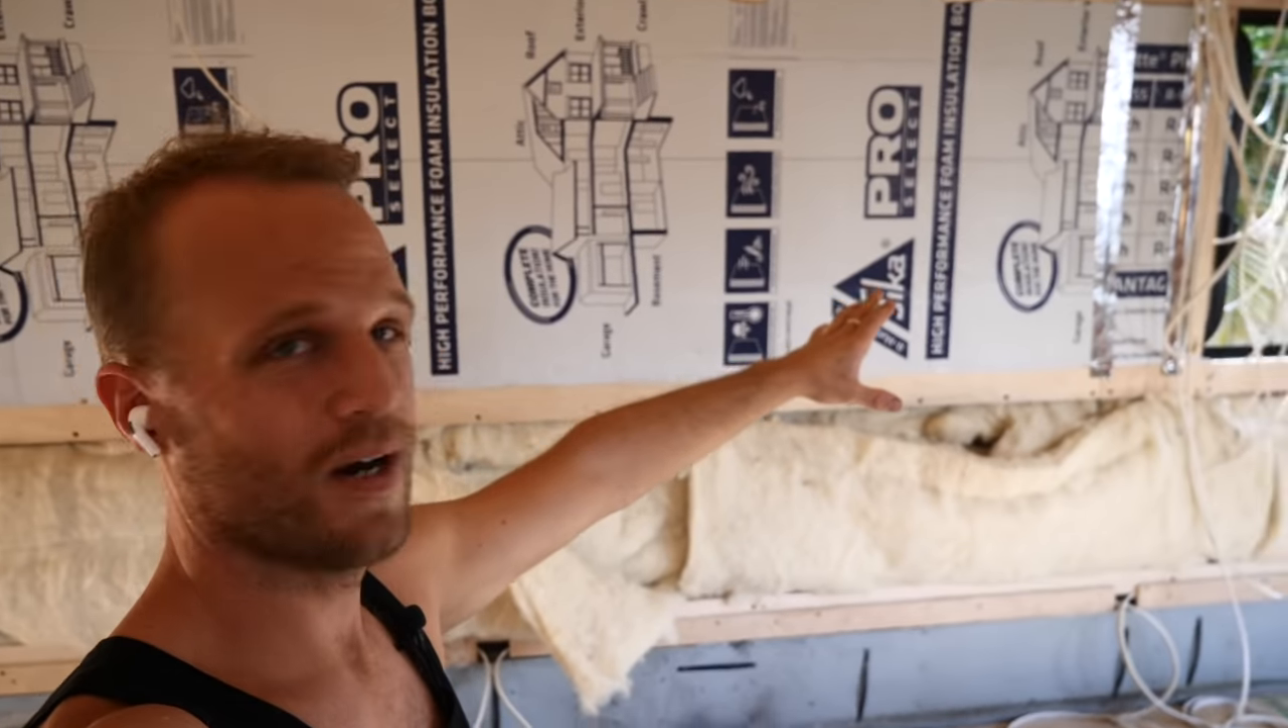All right guys, so I got my first window wall covered in insulation and now I have got to cover it in plywood.